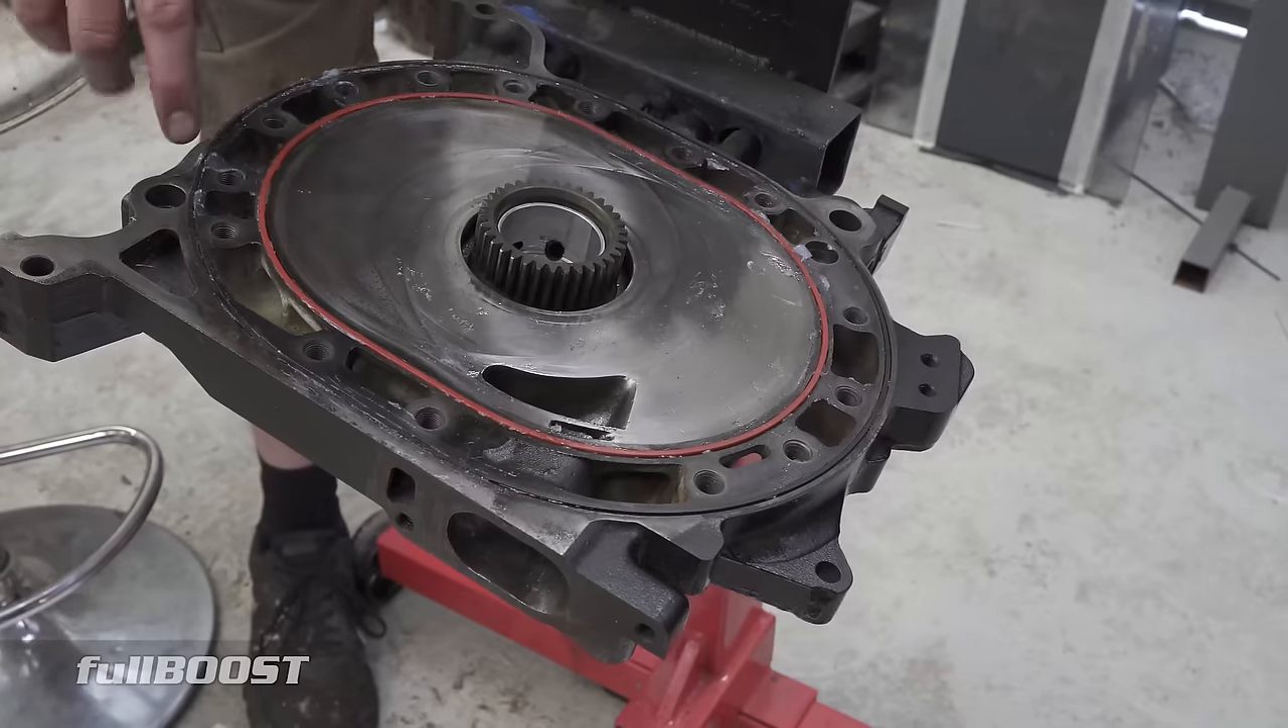And what we've got here is the stationary gear installed because that's obviously got the bearing inside of it that will hold the eccentric shaft when I put it in here.